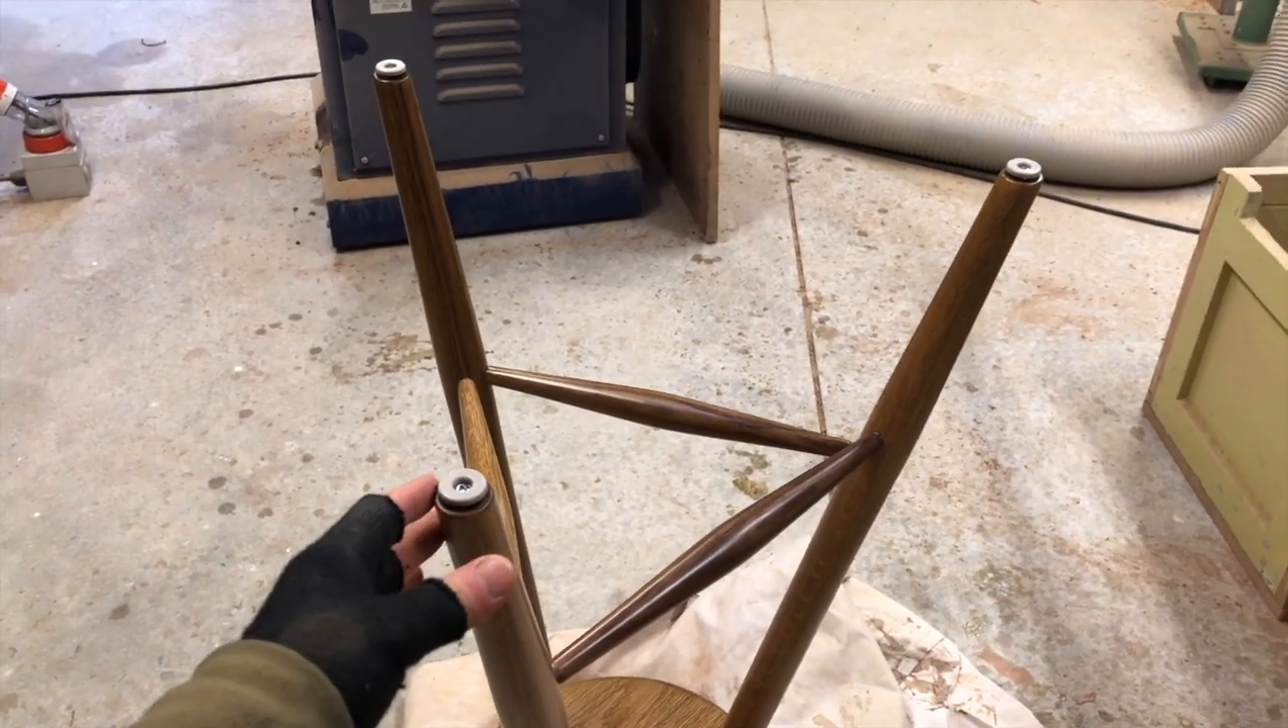Okay so the little feet are attached now and the reason I've put these on is because this is going to be in the outdoor area of the bar it'll be sitting on pavers.